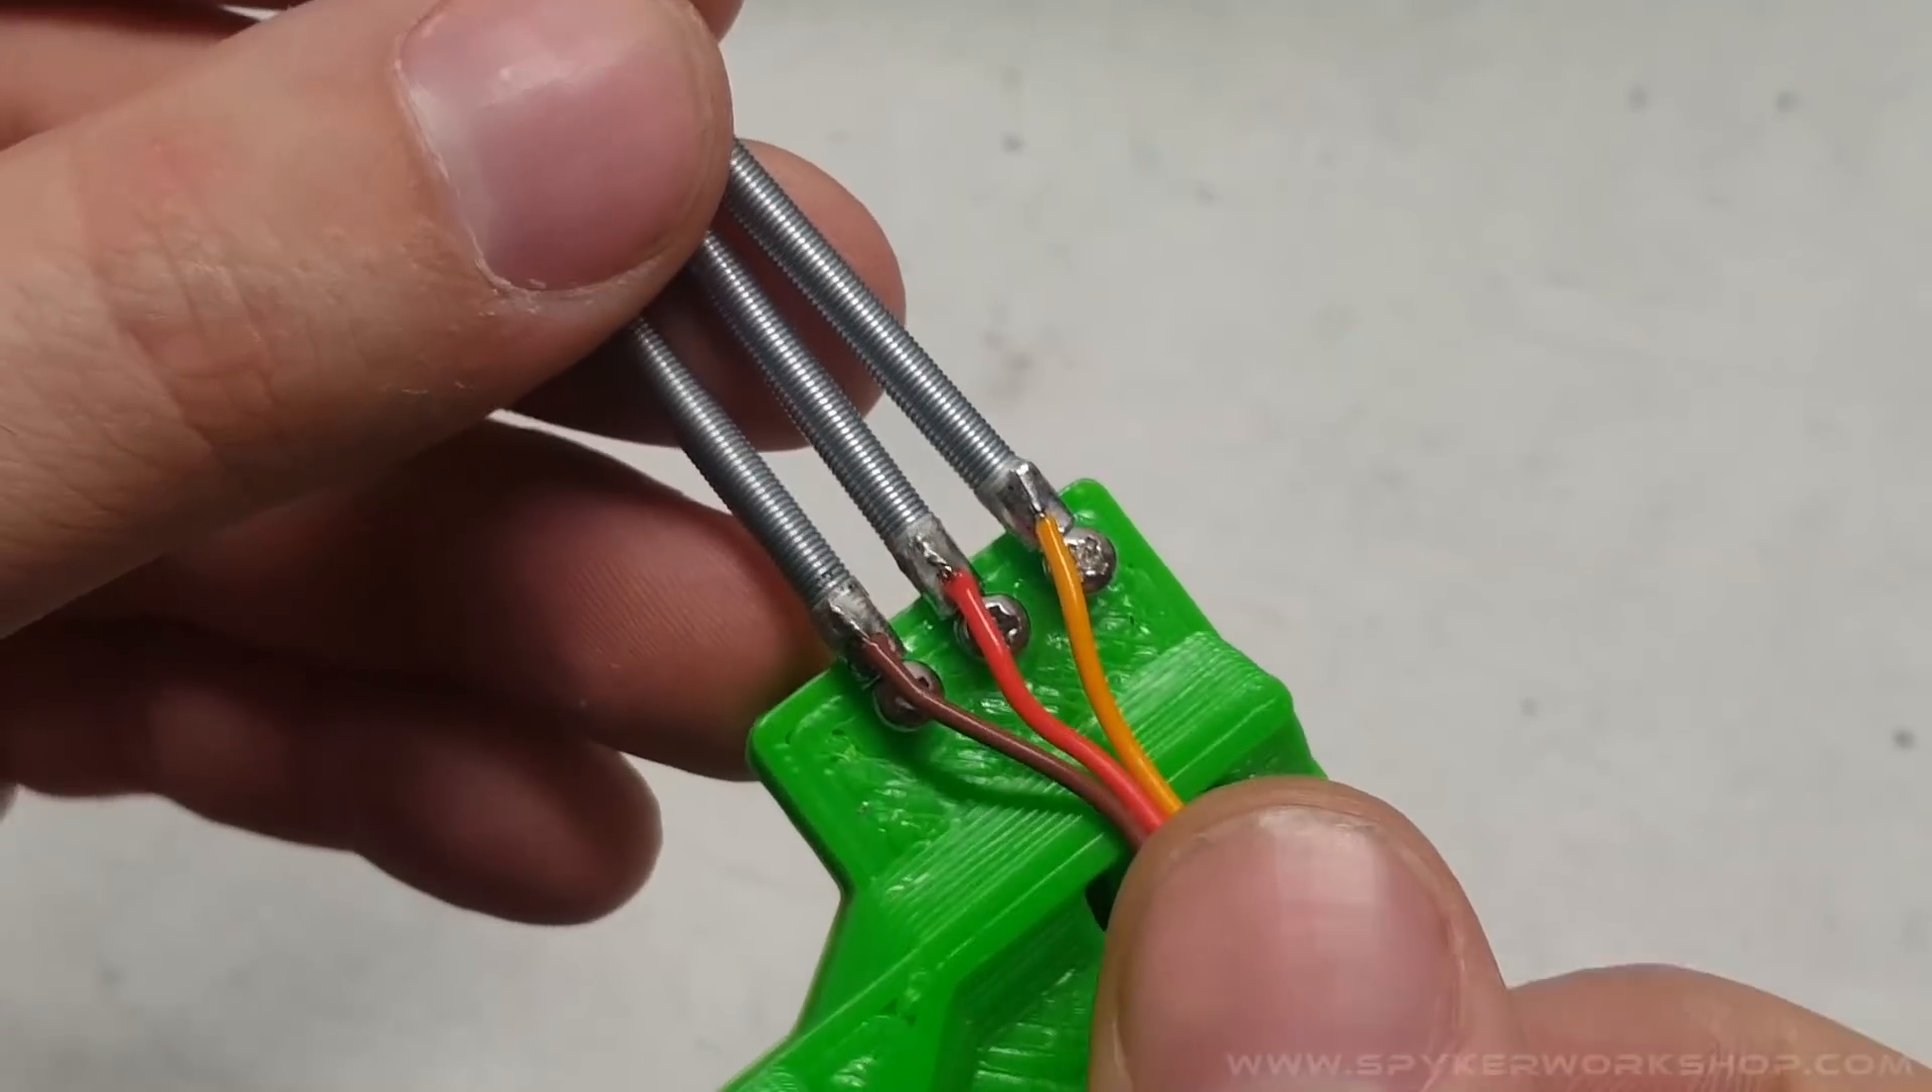So I put the wires on the top so they stay far away from each other.